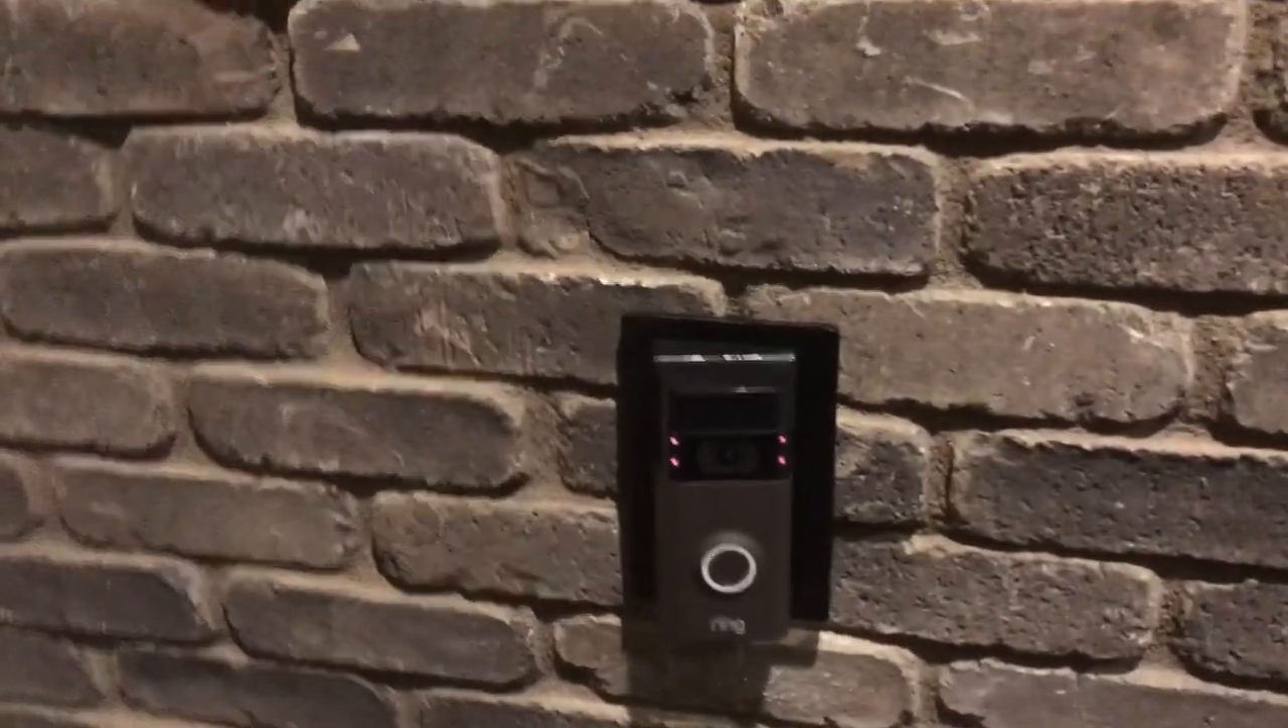Here's the finished product the doorbell looks pretty good mounted on that bracket.